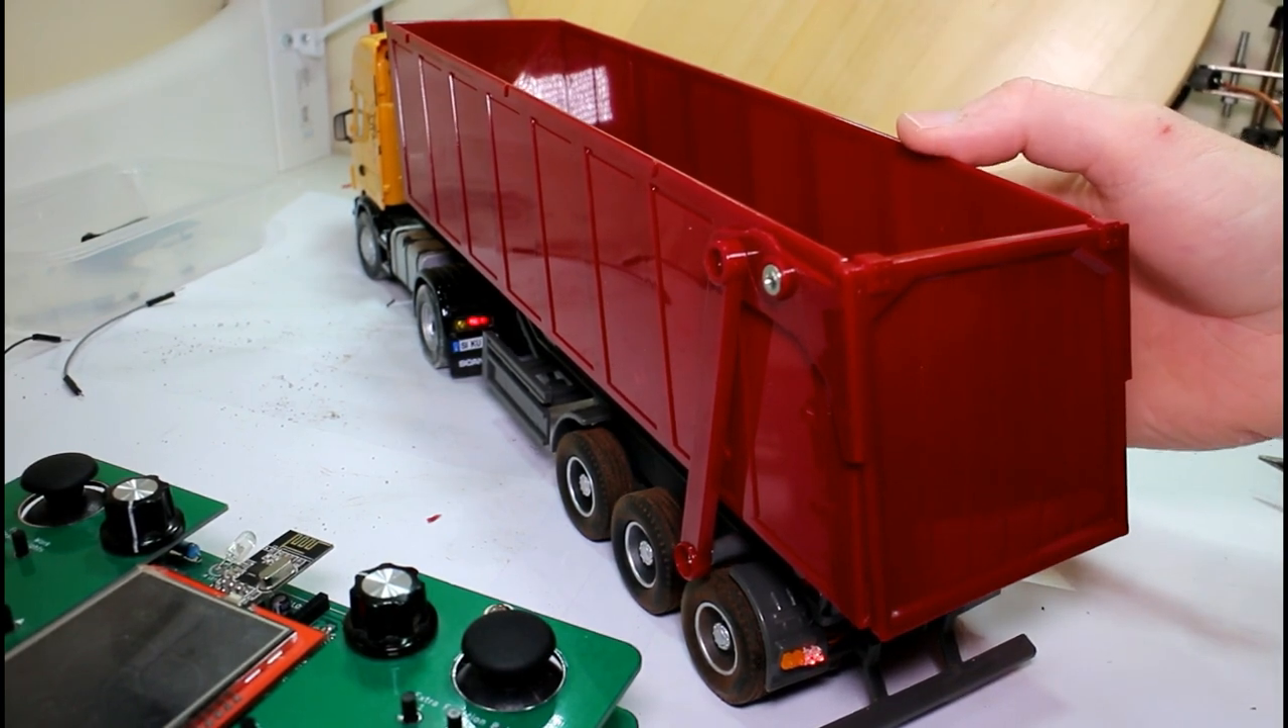Okay well here's the trailer all back together.